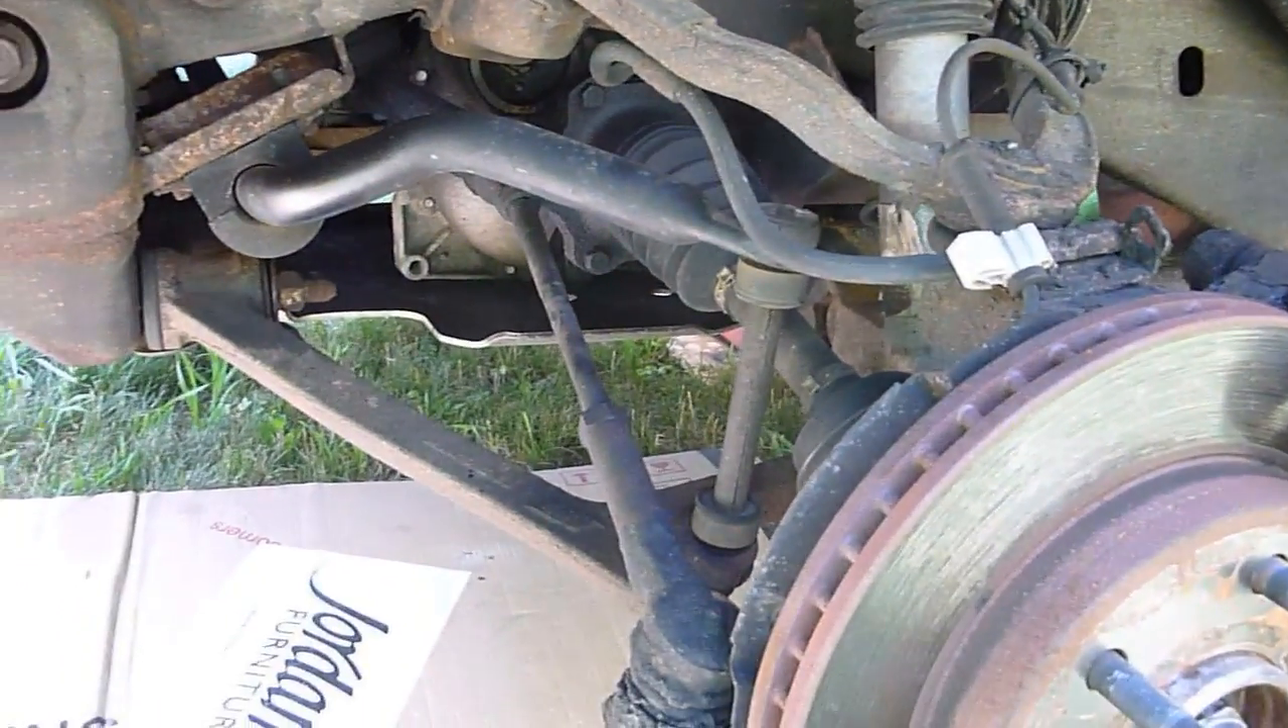So now that I've got the wheels off, I've got some room to see things under here.